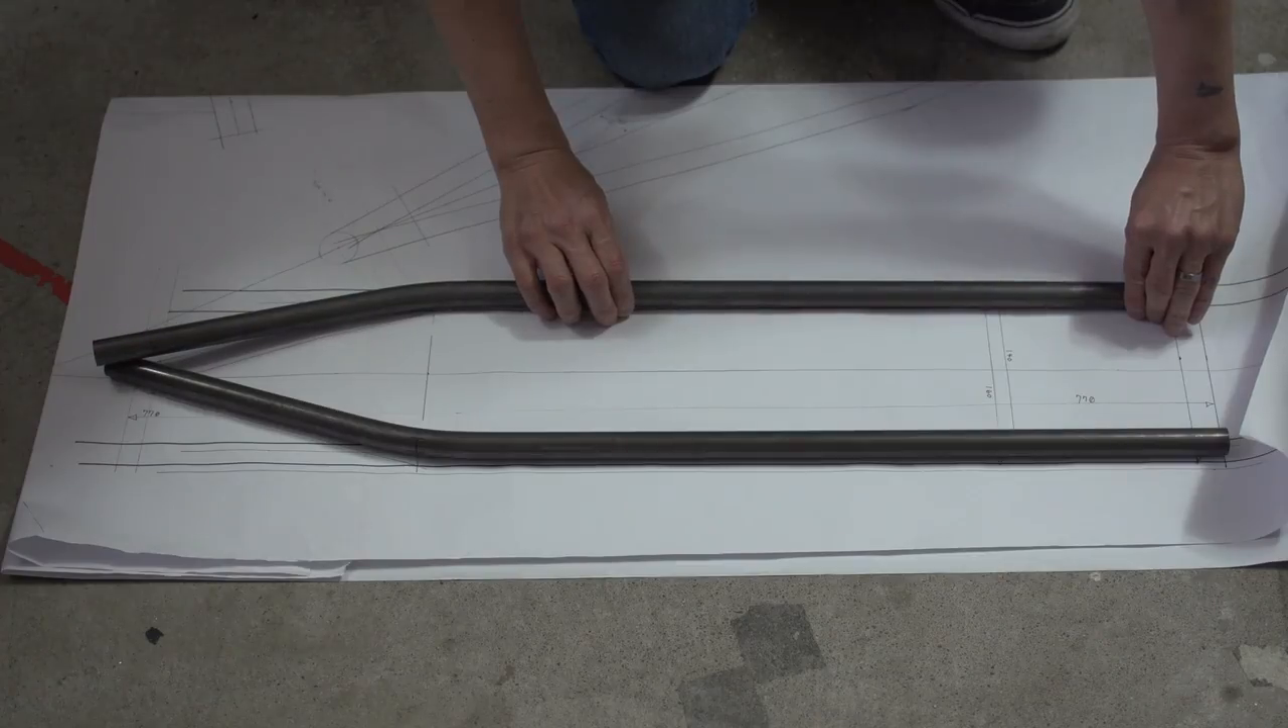Here you can see the tubes overlap we need to trim so that we're set up properly for a miter and that means no overlap.